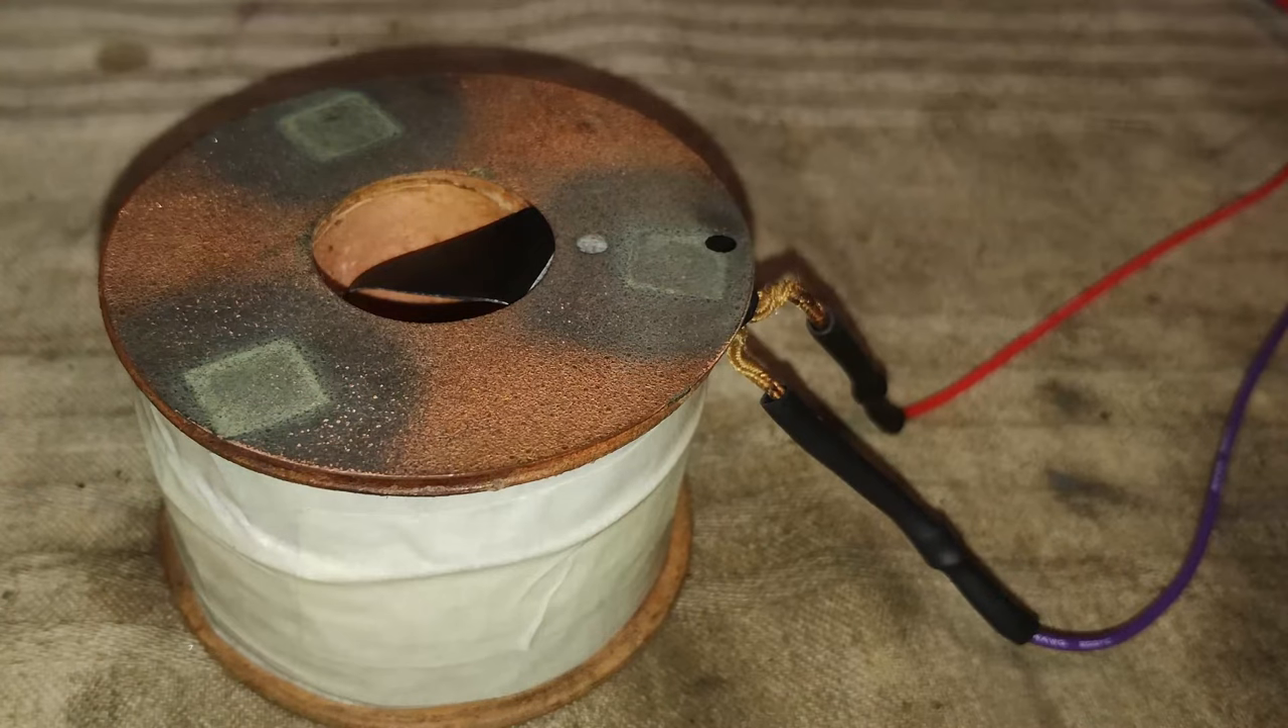The field coil is inspected, cleaned and new wires are connected to its terminals.